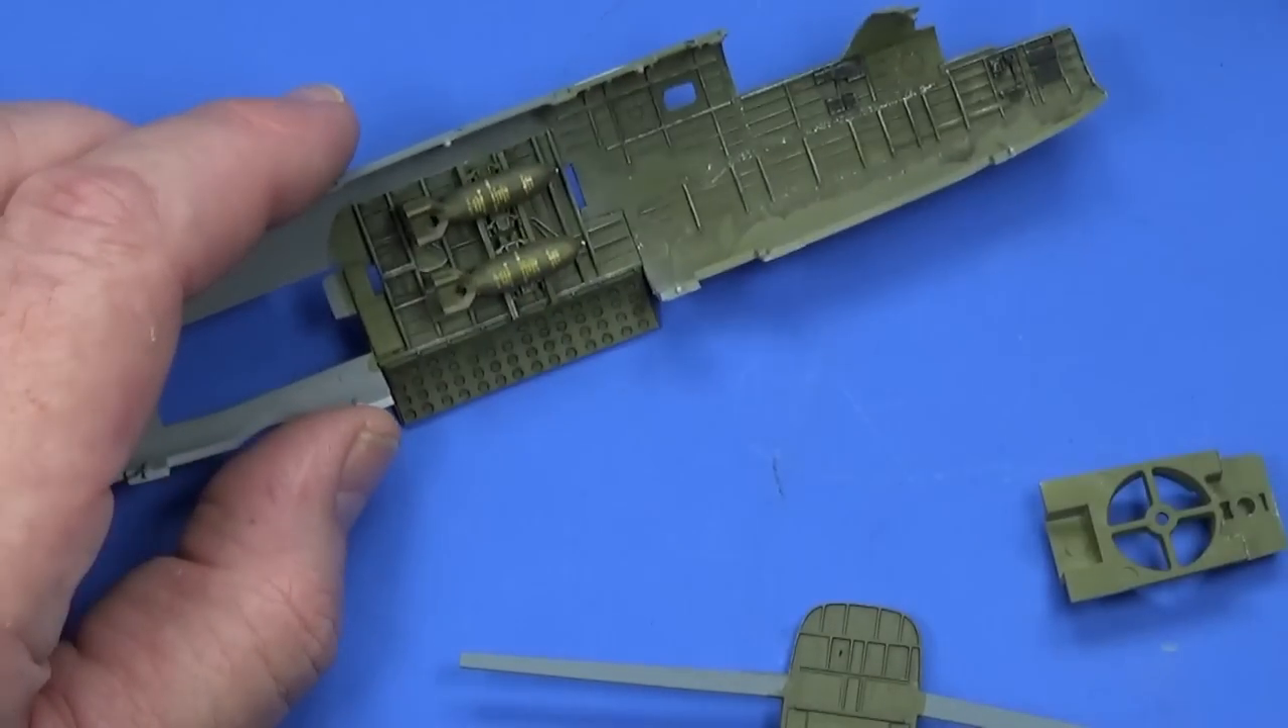Um you'll notice i've put the bombs in place and we're going to start with the this forward cockpit assembly.